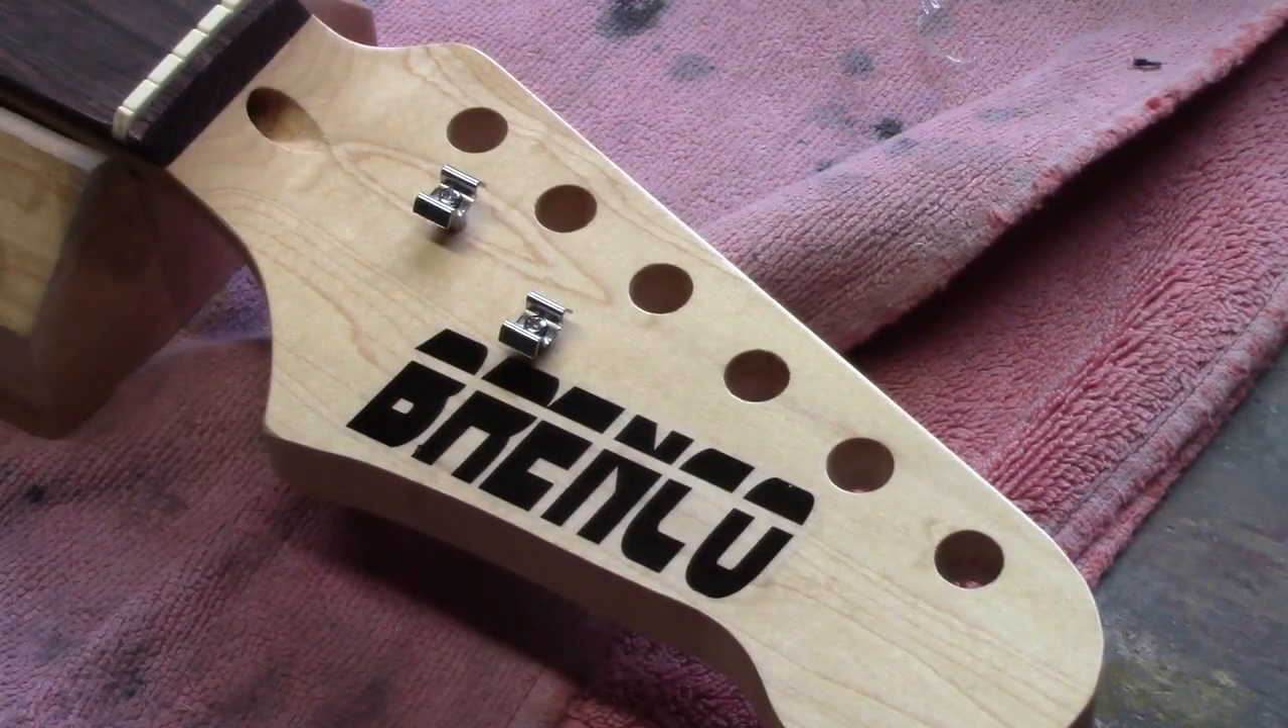So that's our string trees in place, looking really nice on top of our lovely Branco logo.